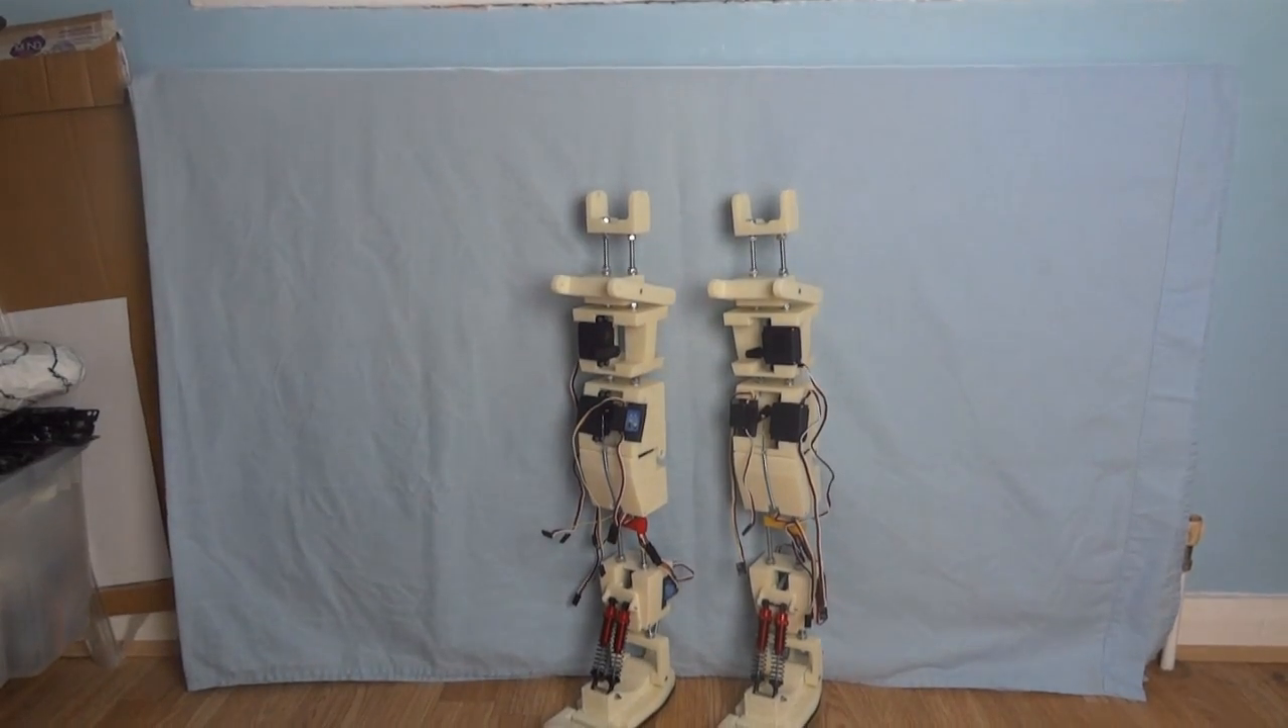So I've now got the thighs assembled onto the leg.